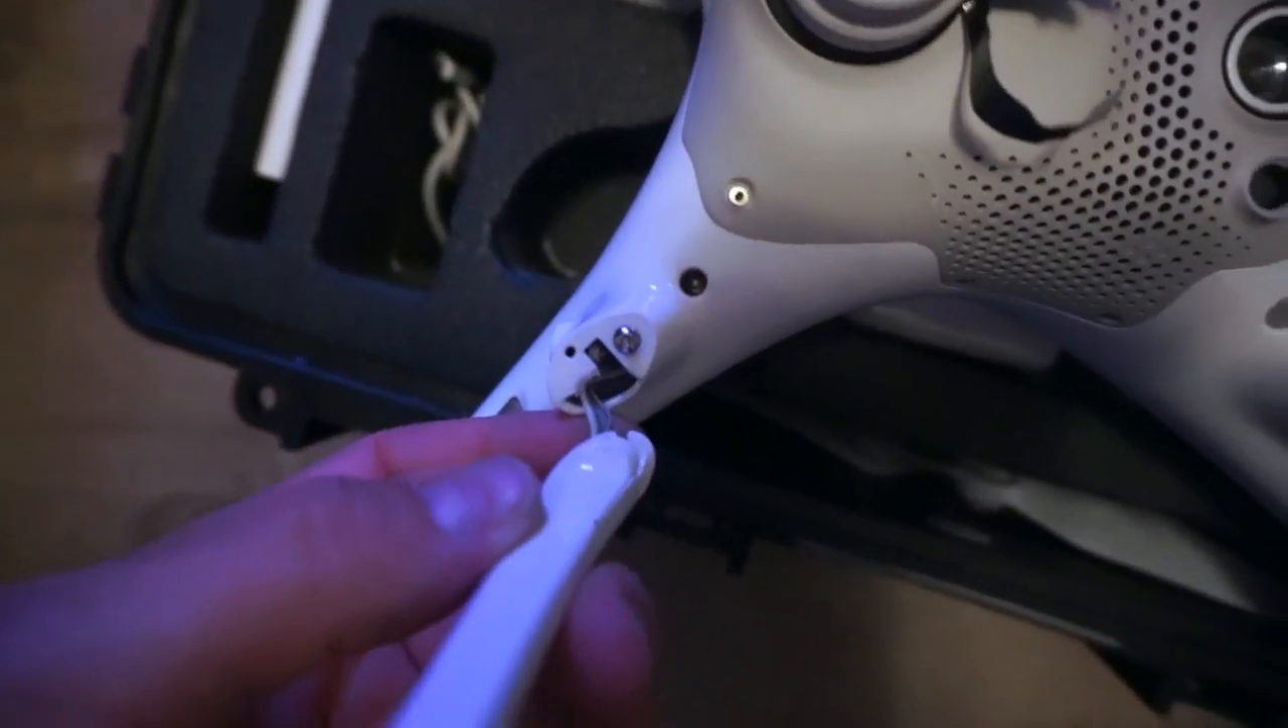The legs are kind of detached.